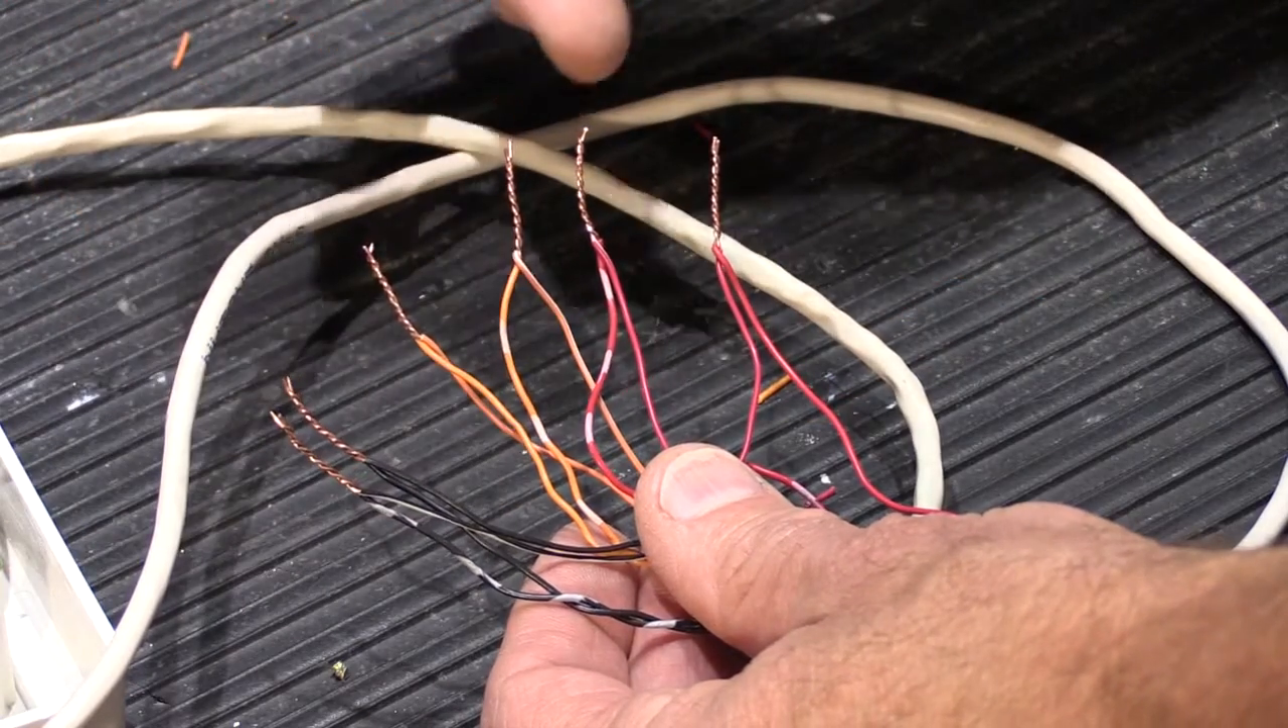So we have six pairs of wires all neatly twisted together.